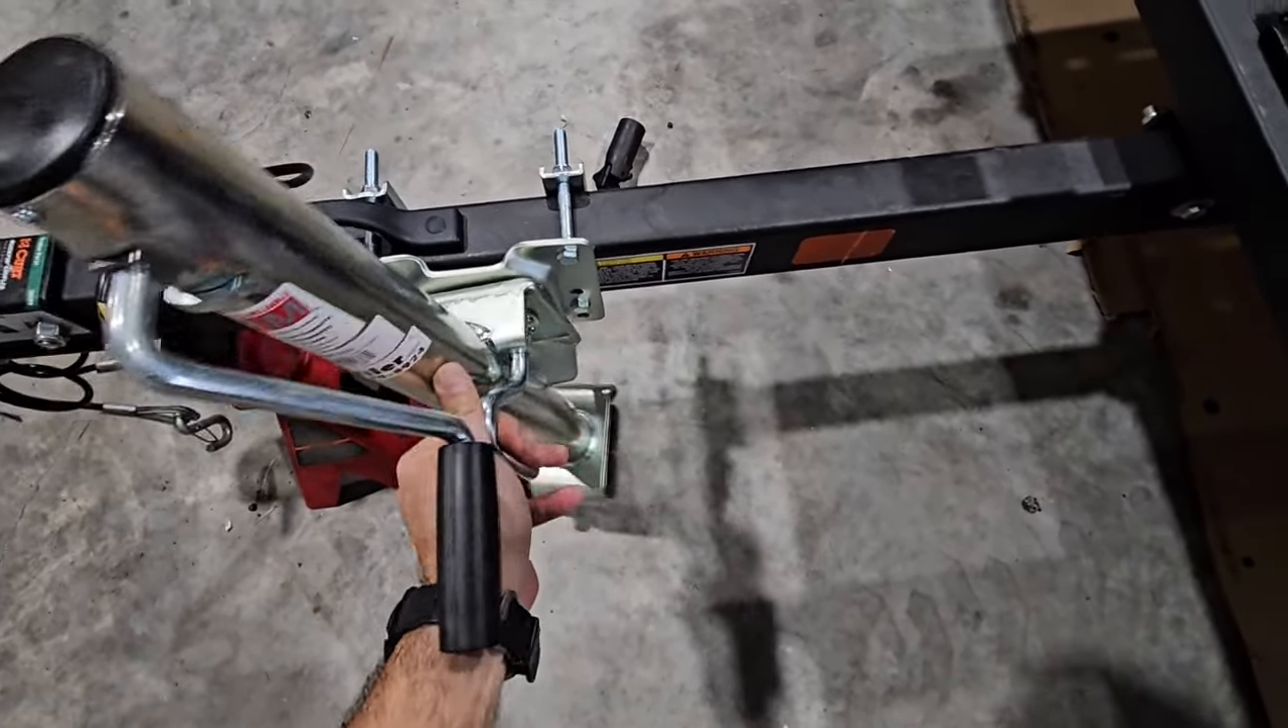So we mounted the front rolling tongue jack up here.